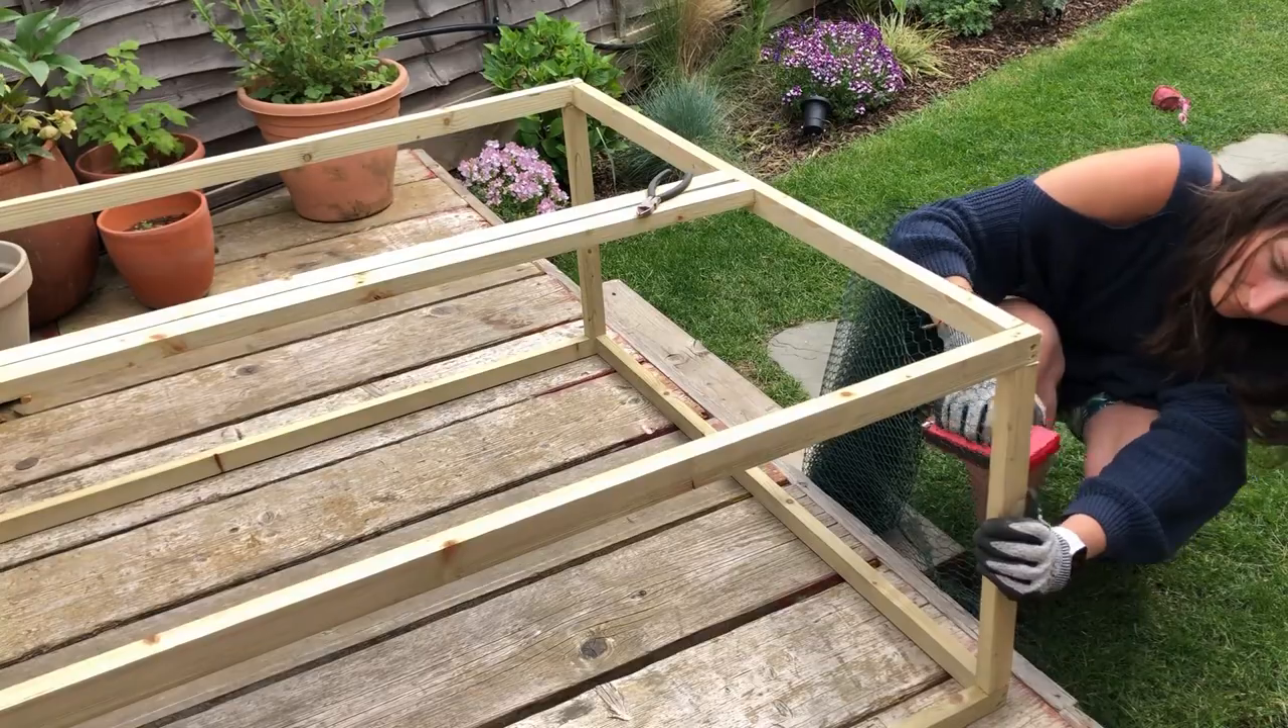So now the frame's all together.